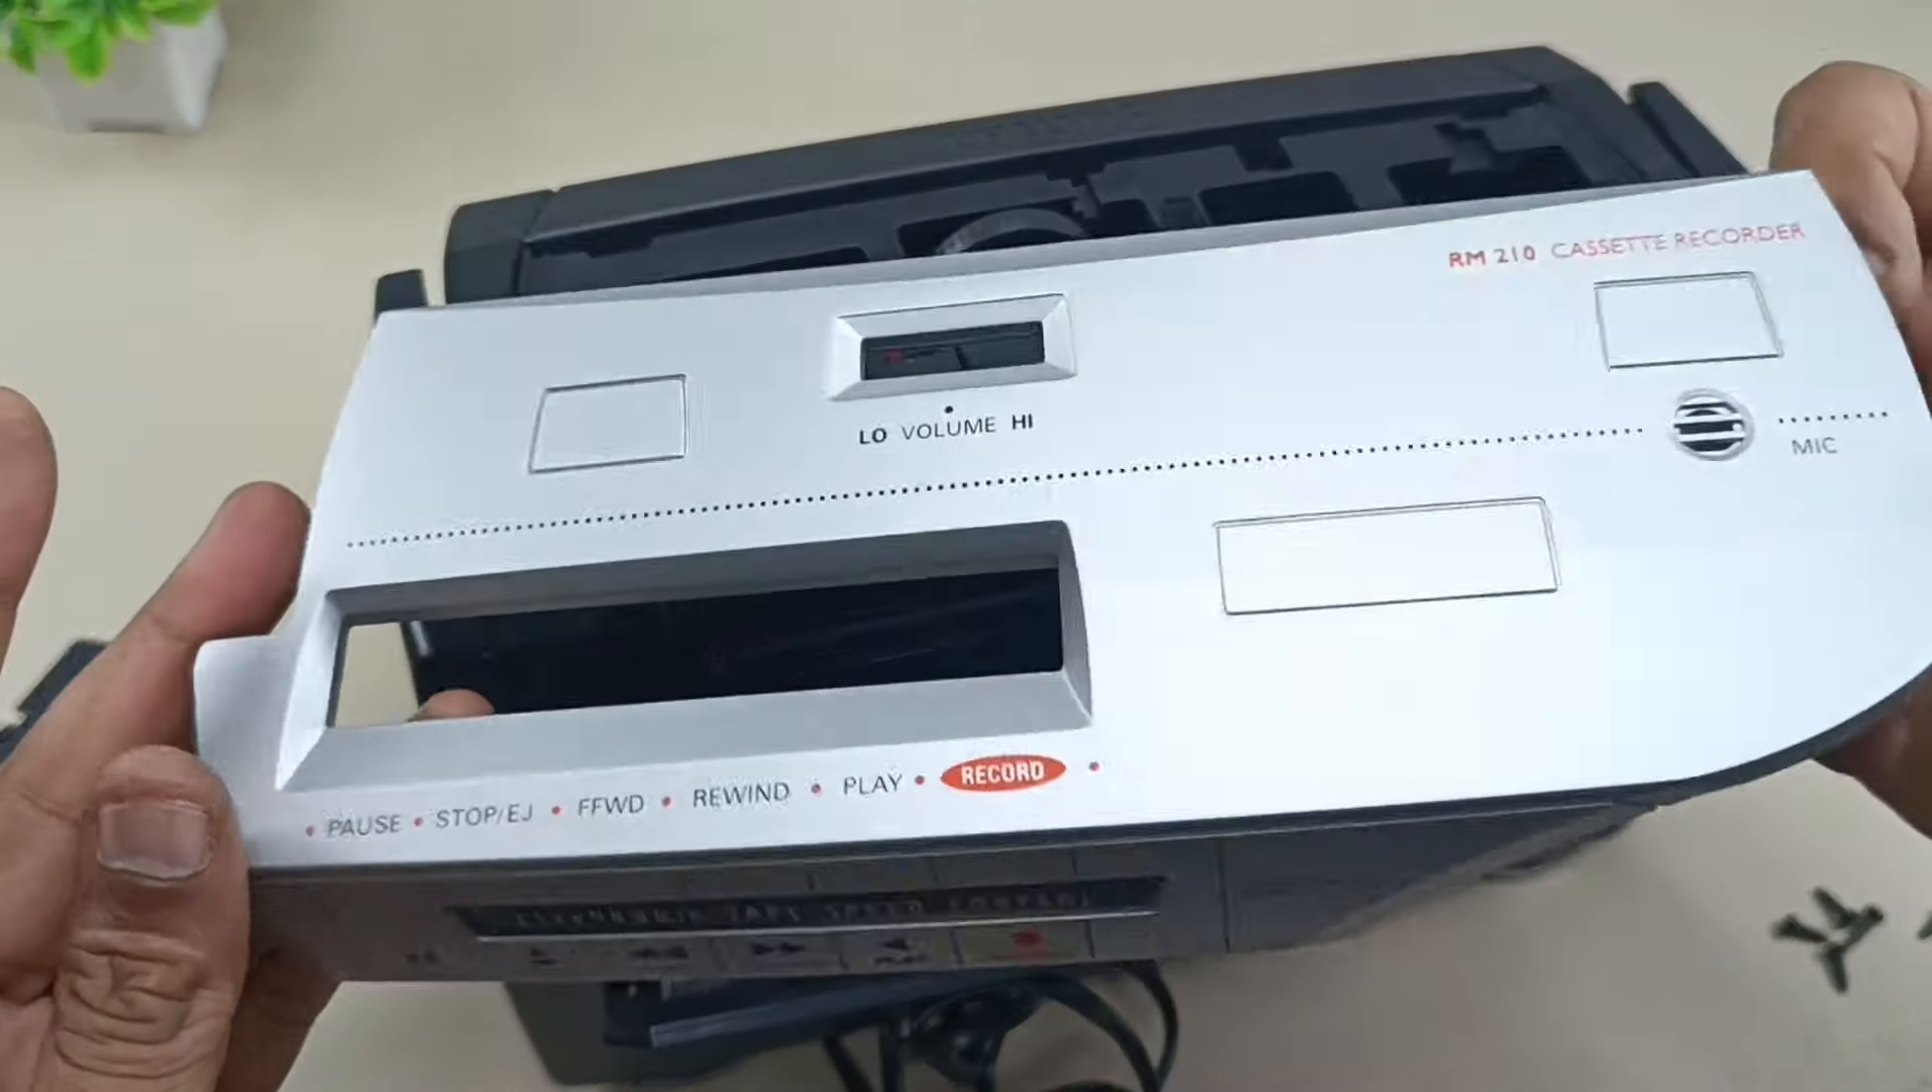Yes so this is the upper panel which i have removed now let's keep this aside and then the back cover also will come out.